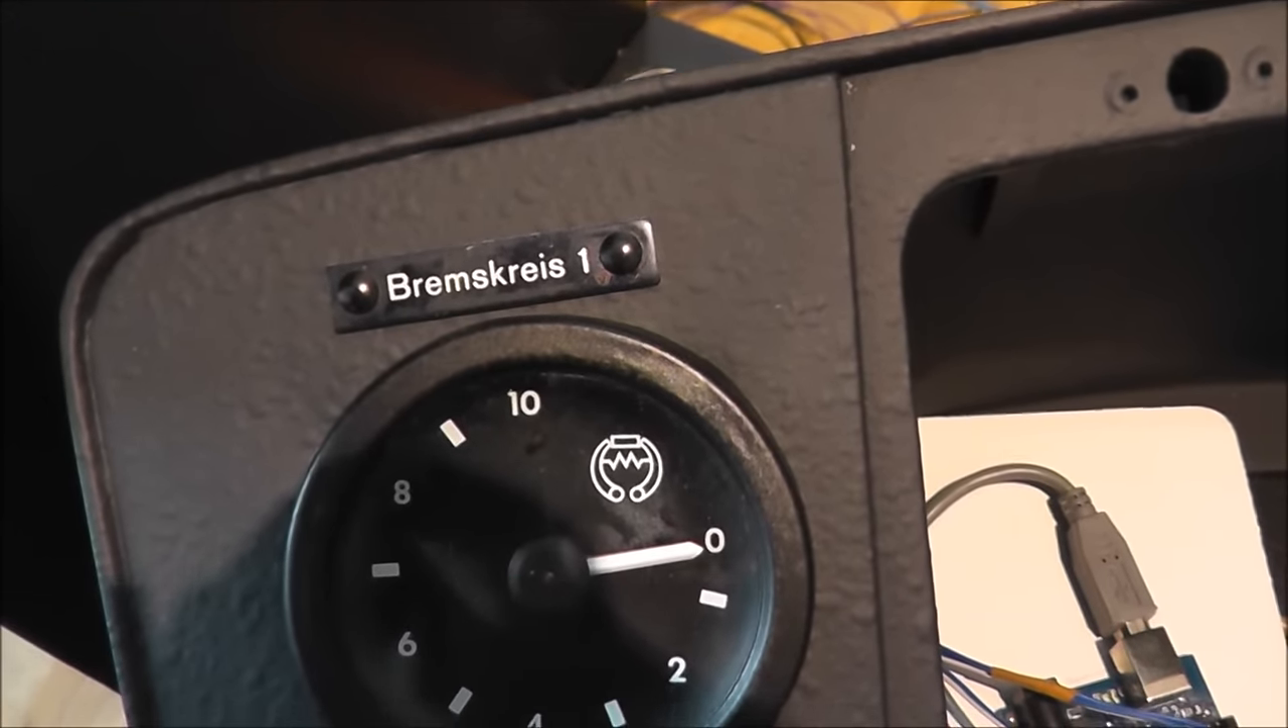Und hier eingesetzt in die Armaturenbretträger habe ich auch schon die Schildchen, wieder mit neuen Nieten.